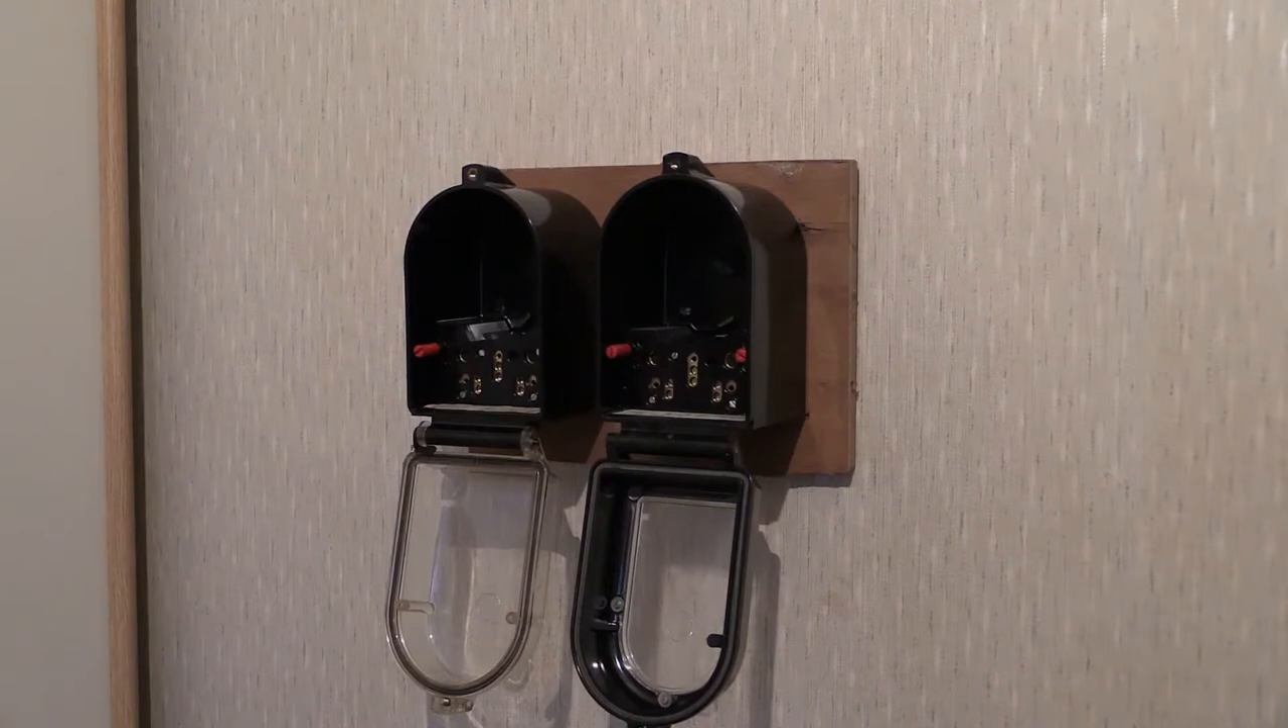That shows the time switch is removed from the bases.